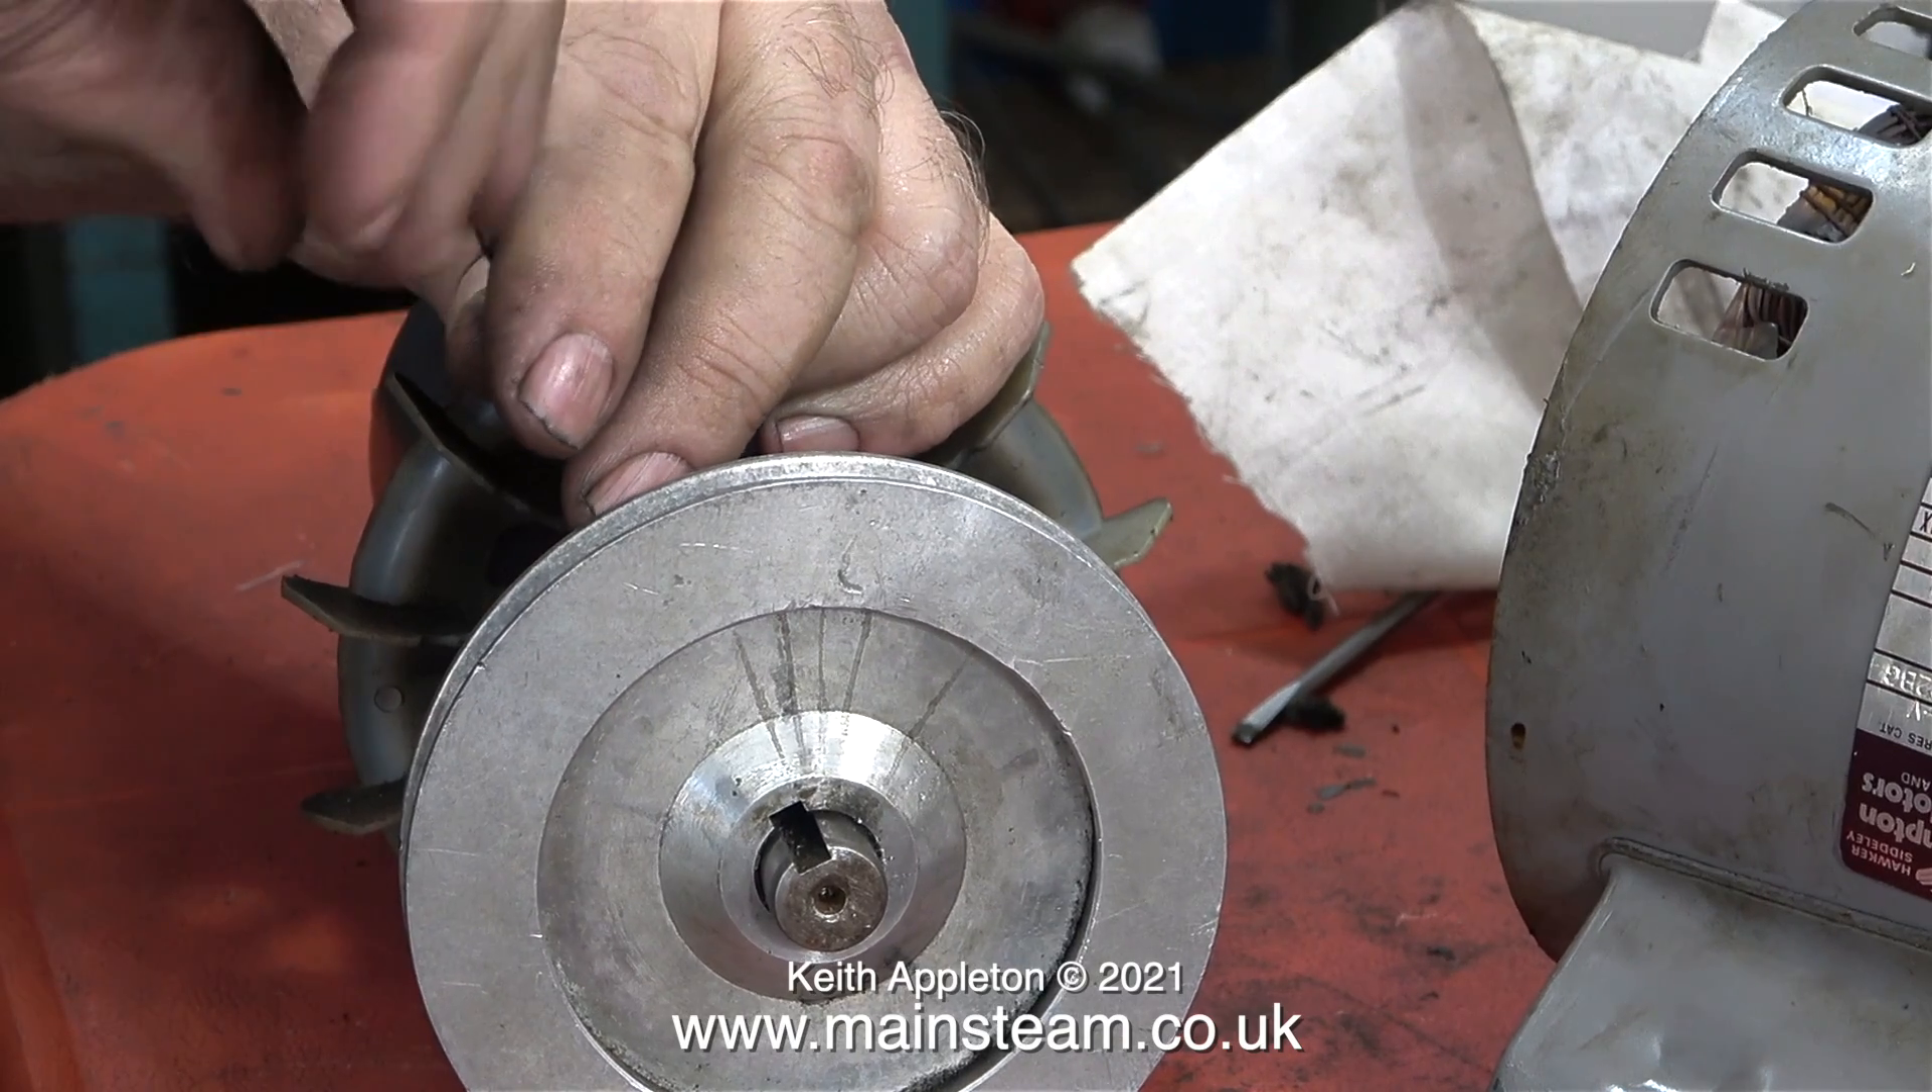Time now to see if the re -machined pulley fits the shaft and it does indeed.